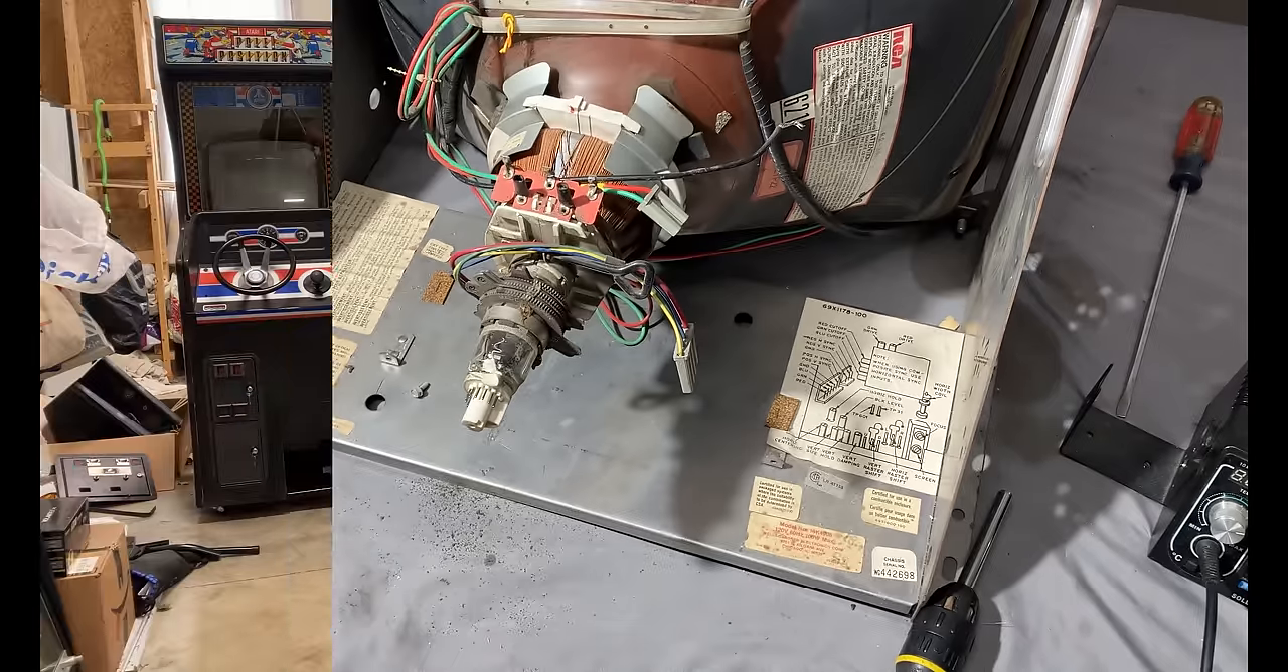We have the chassis out the electronics part is out and now we're left with our tube and our frame.